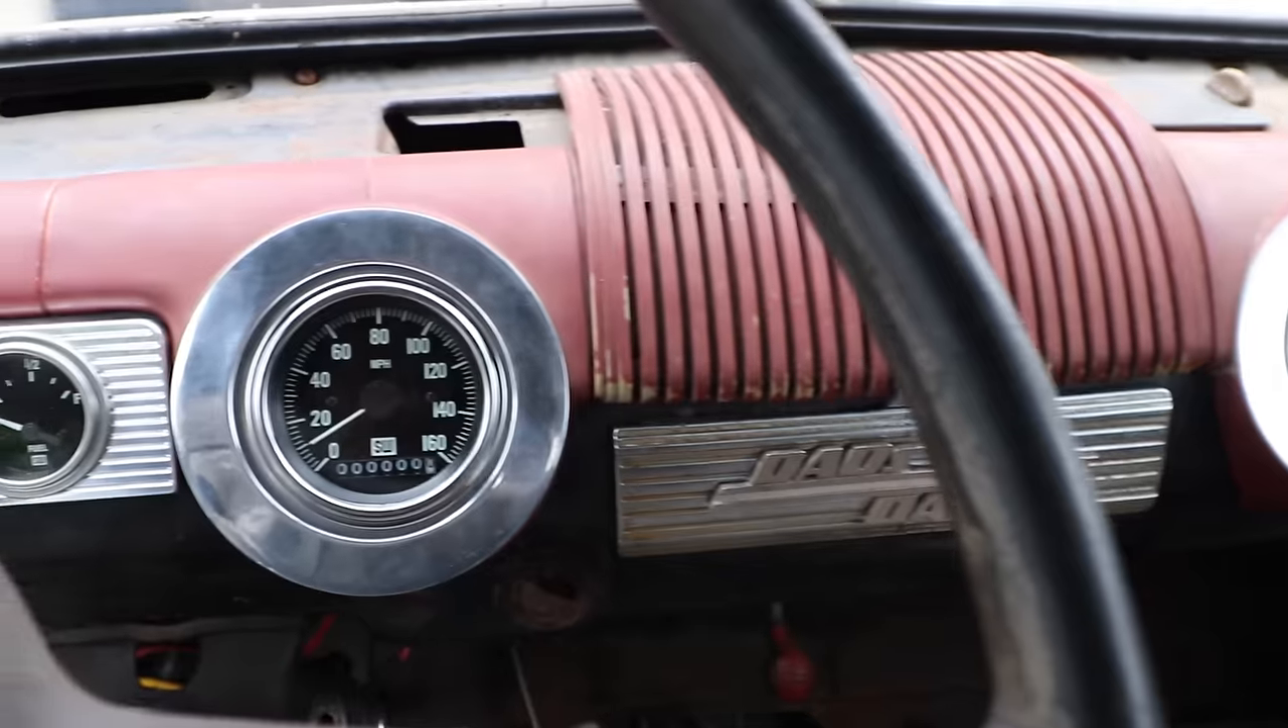So, we were able to get all the gauges in the car, the trim, and of course the filler panel with the Dad's Daily.